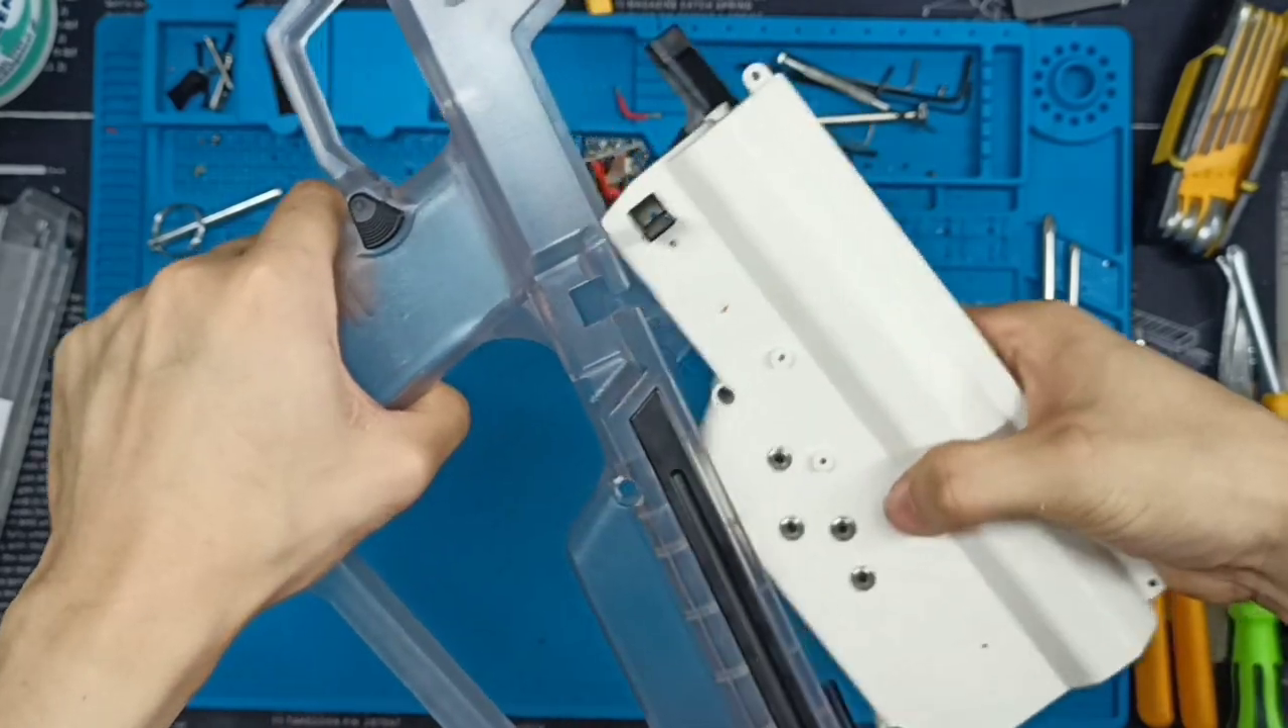And now, the gearbox is out. And you can leave the lower receiver aside.